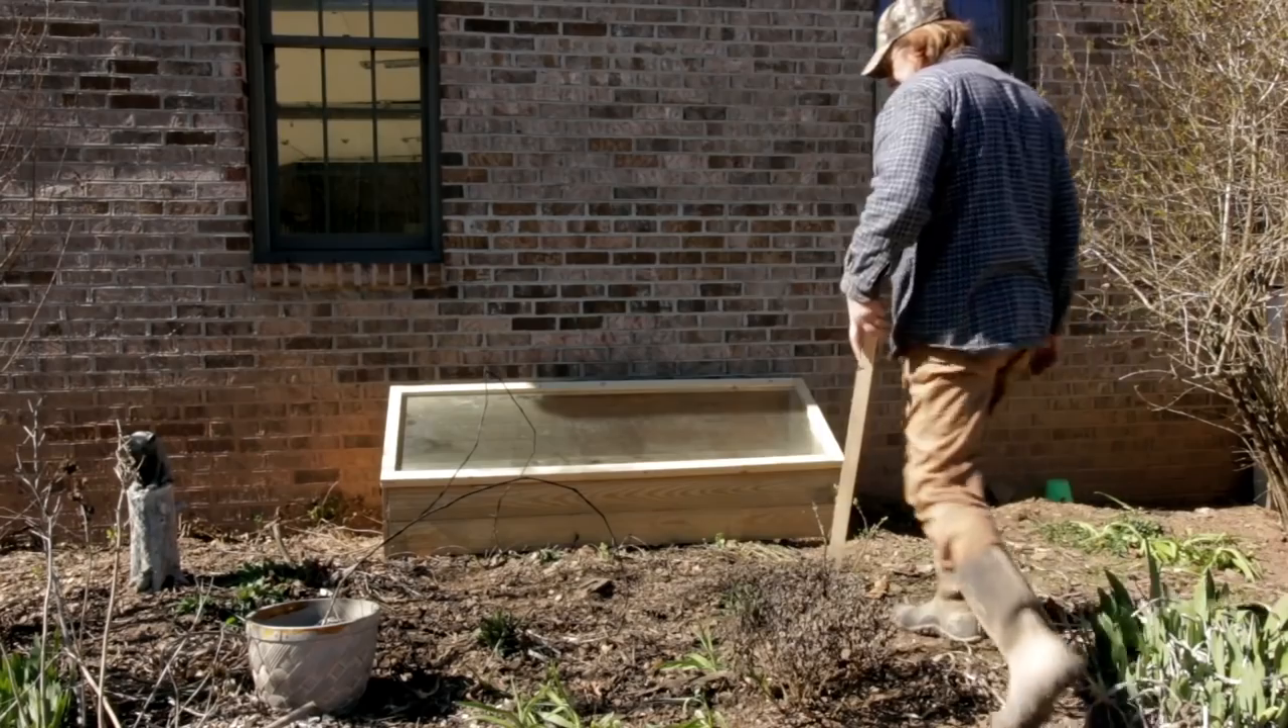Okay so I have my cold frame in place up here at the house in our landscaping.